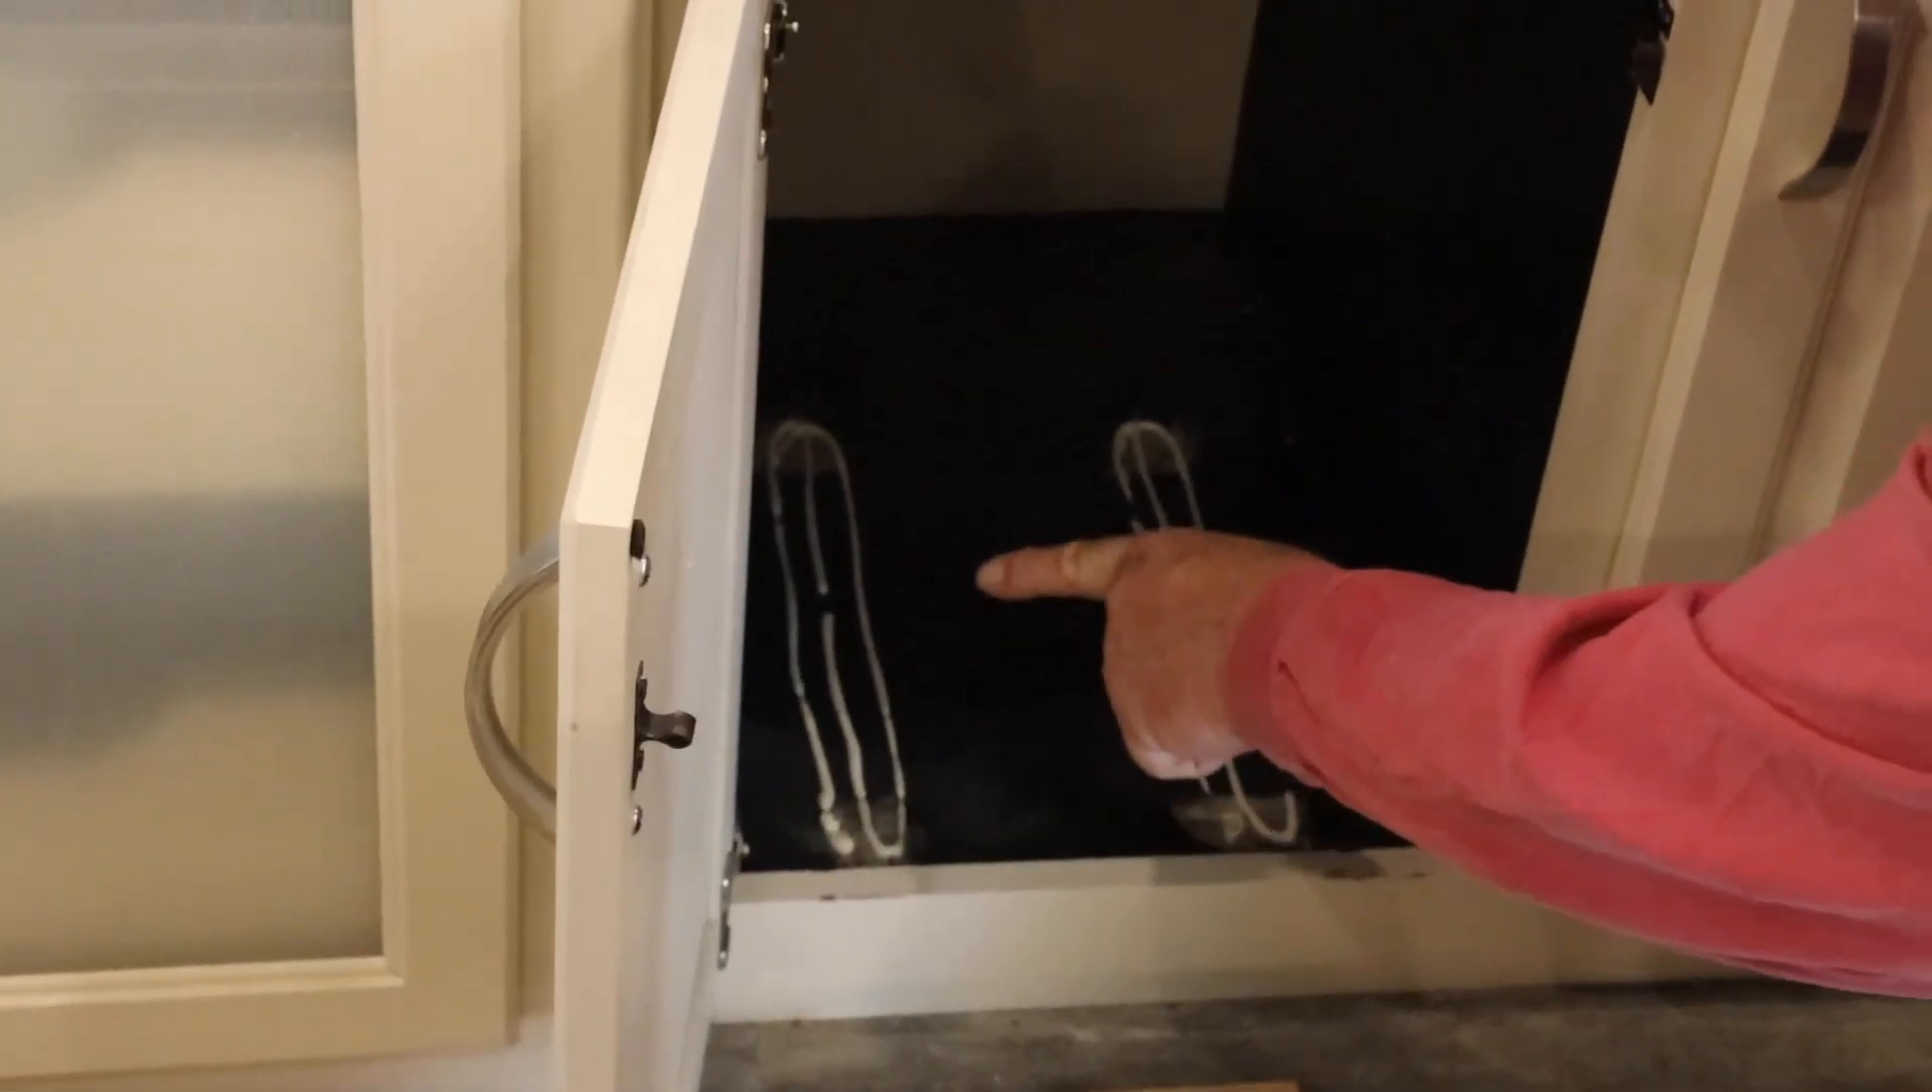Here's my pattern with the PL 400 which is a construction adhesive. I've done it on both sides.